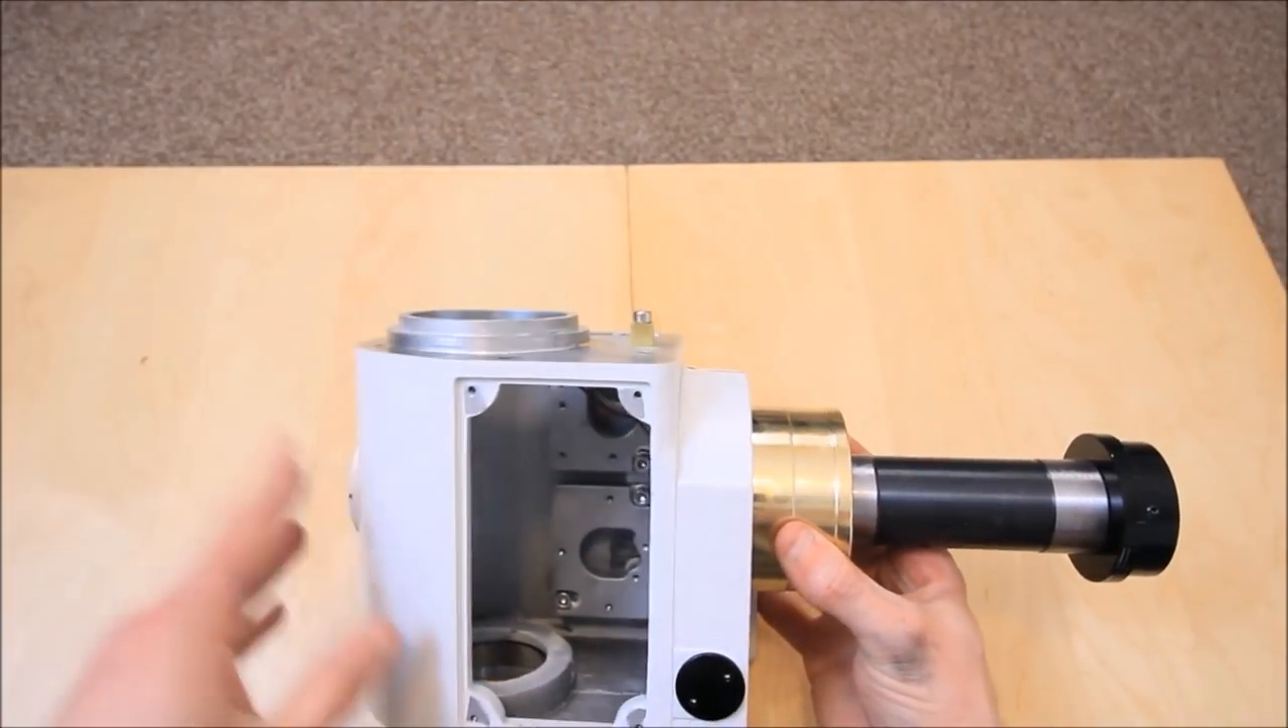That is now your ra axis brass ring installed.